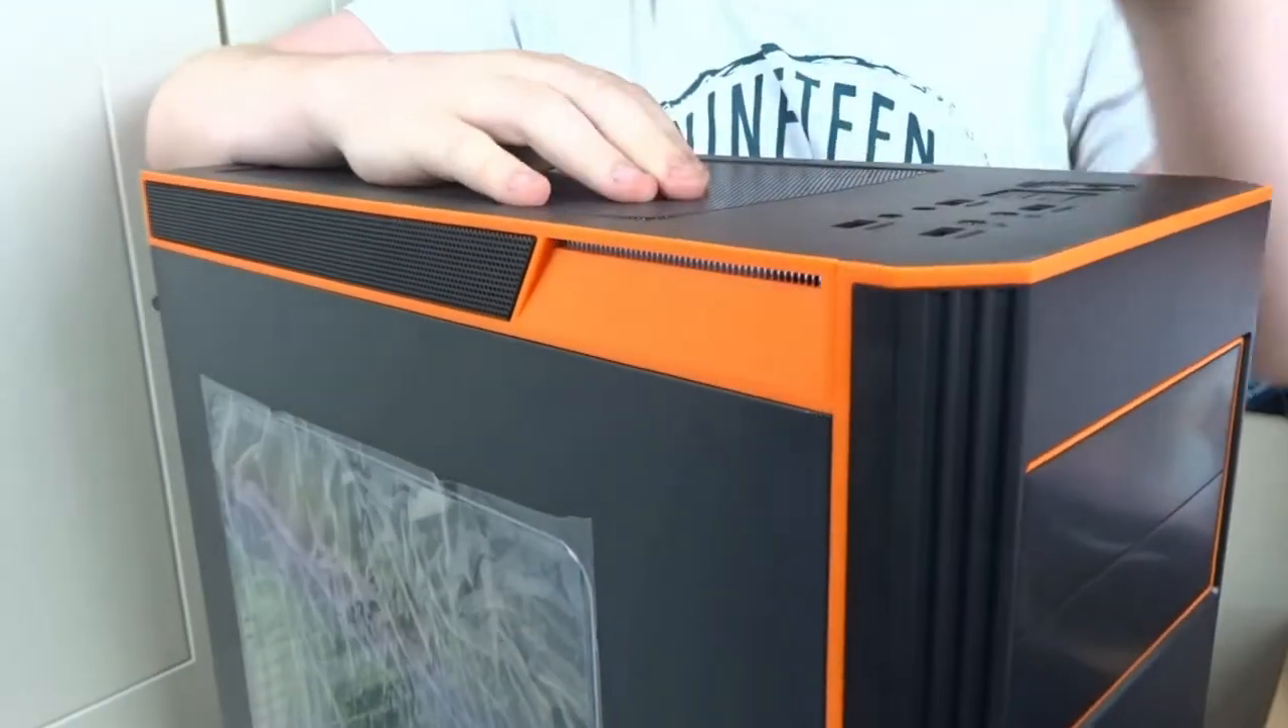I can see the plastic is still on our side panel window.